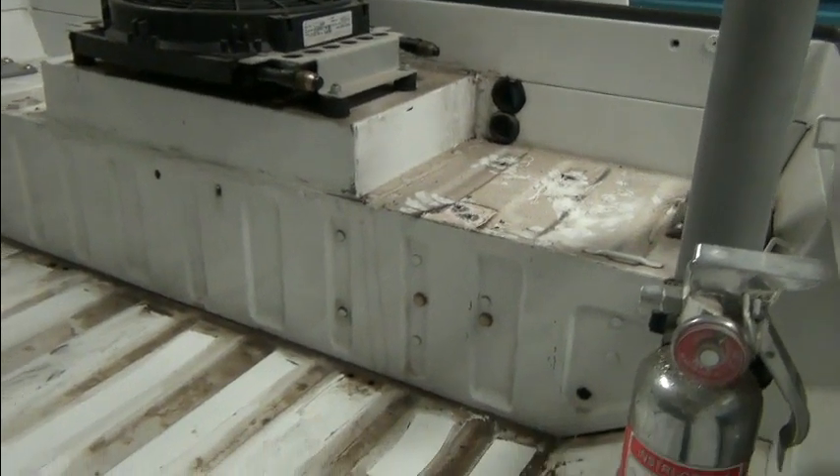Uh we got the oil cooler to remove still.